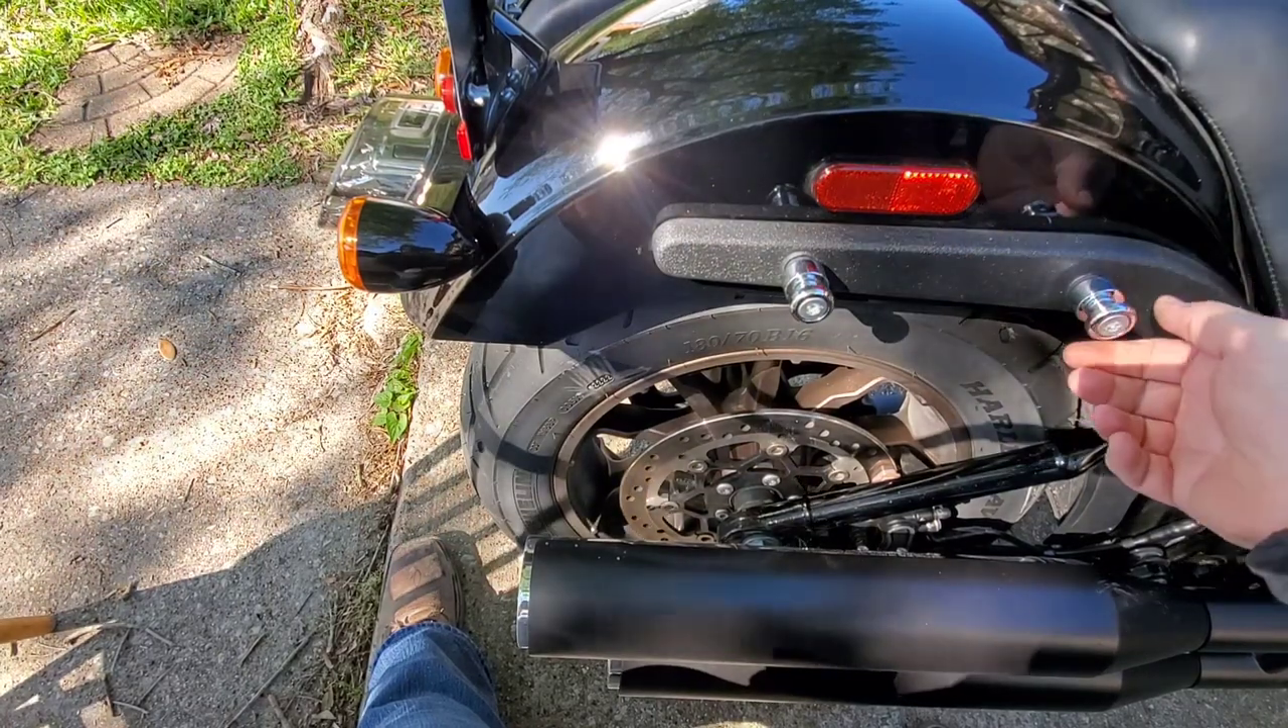And I've already removed the bag.